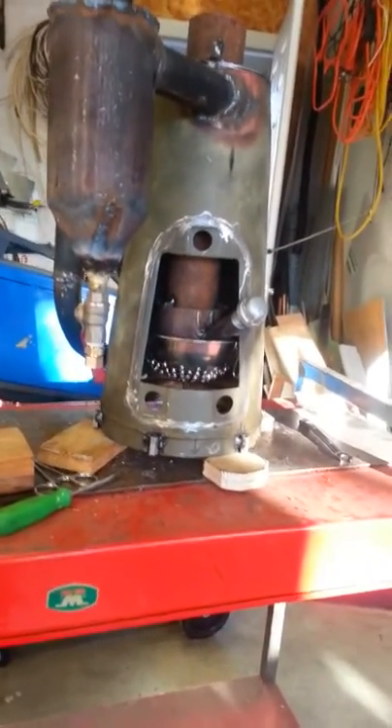Anyway, that's the almost final assembly before I put the cover plate on.